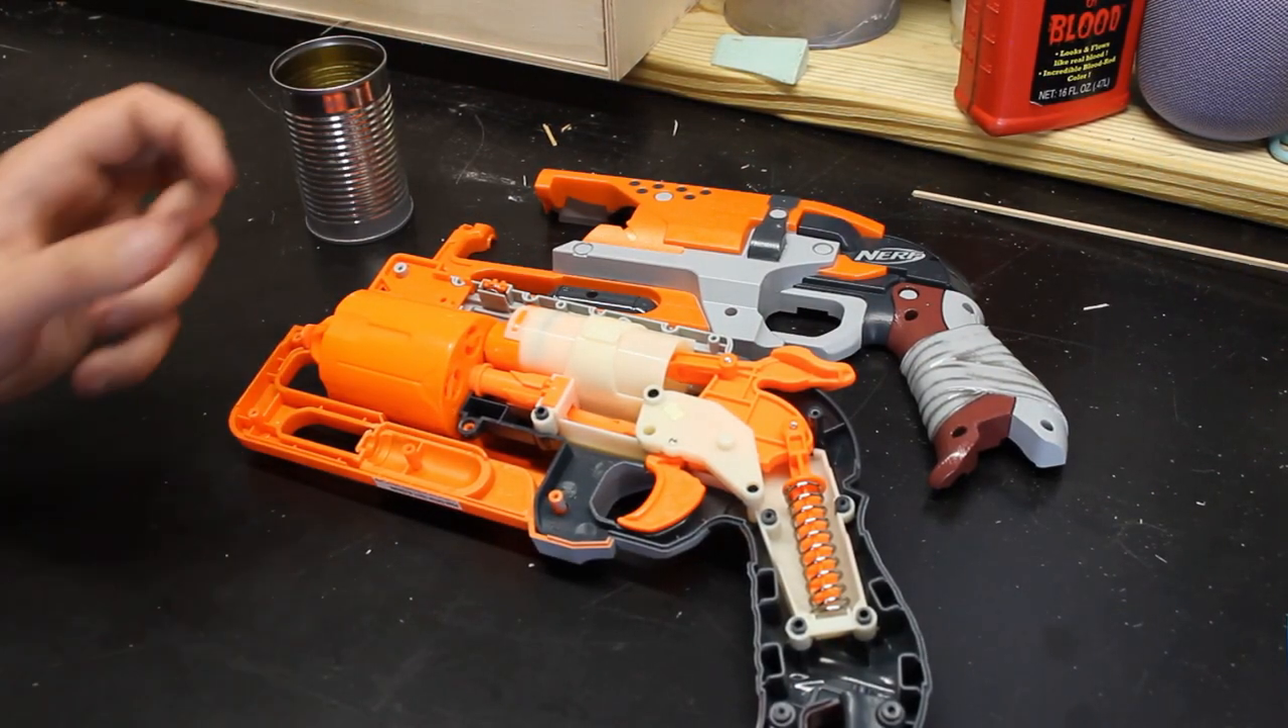So we took off all of our screws pulled off our back and now here's what we have next for our Nerf Blaster.